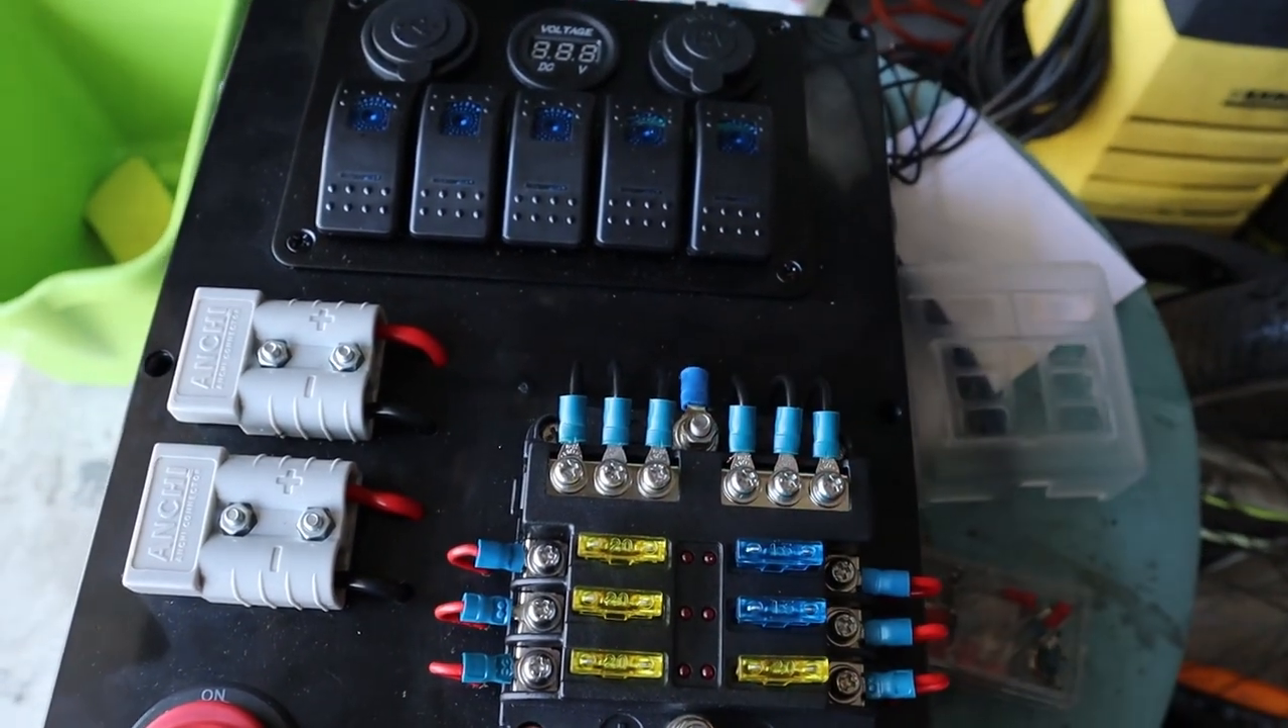So I've finished wiring the fuse box and I've added all these earth terminals to this earth terminal block.